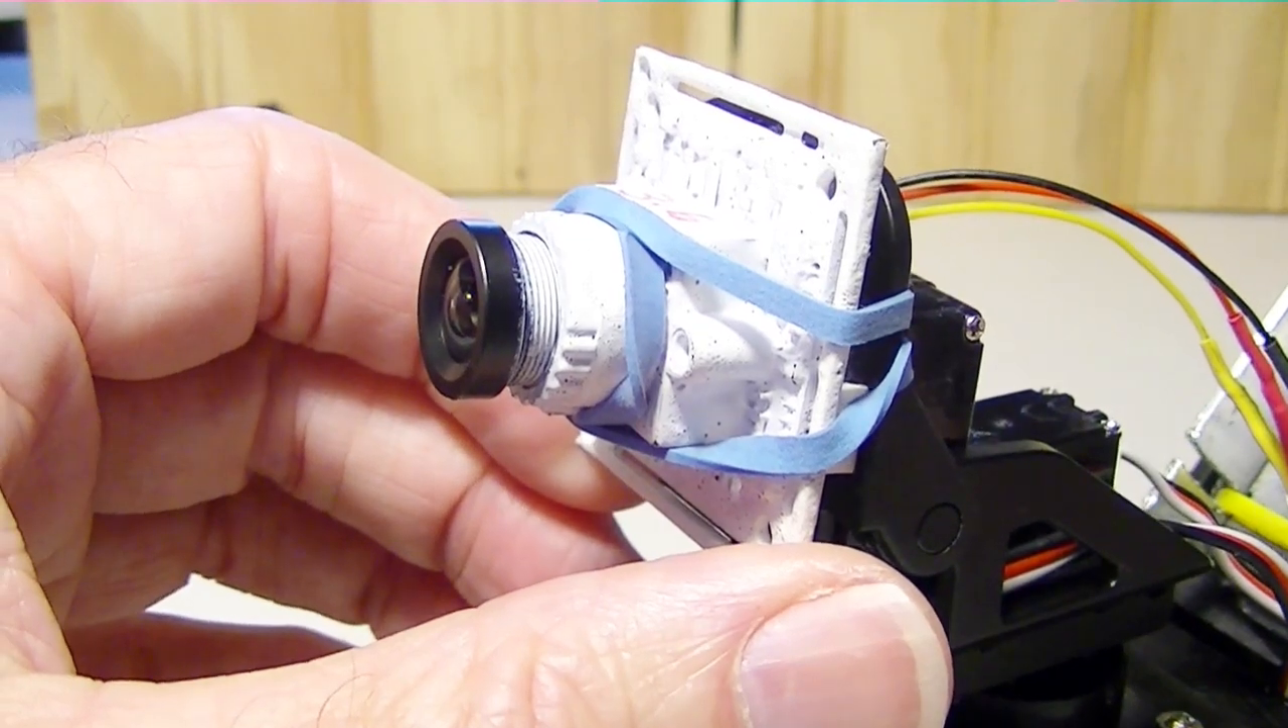I've got some rubber bands on here to hold the camera.